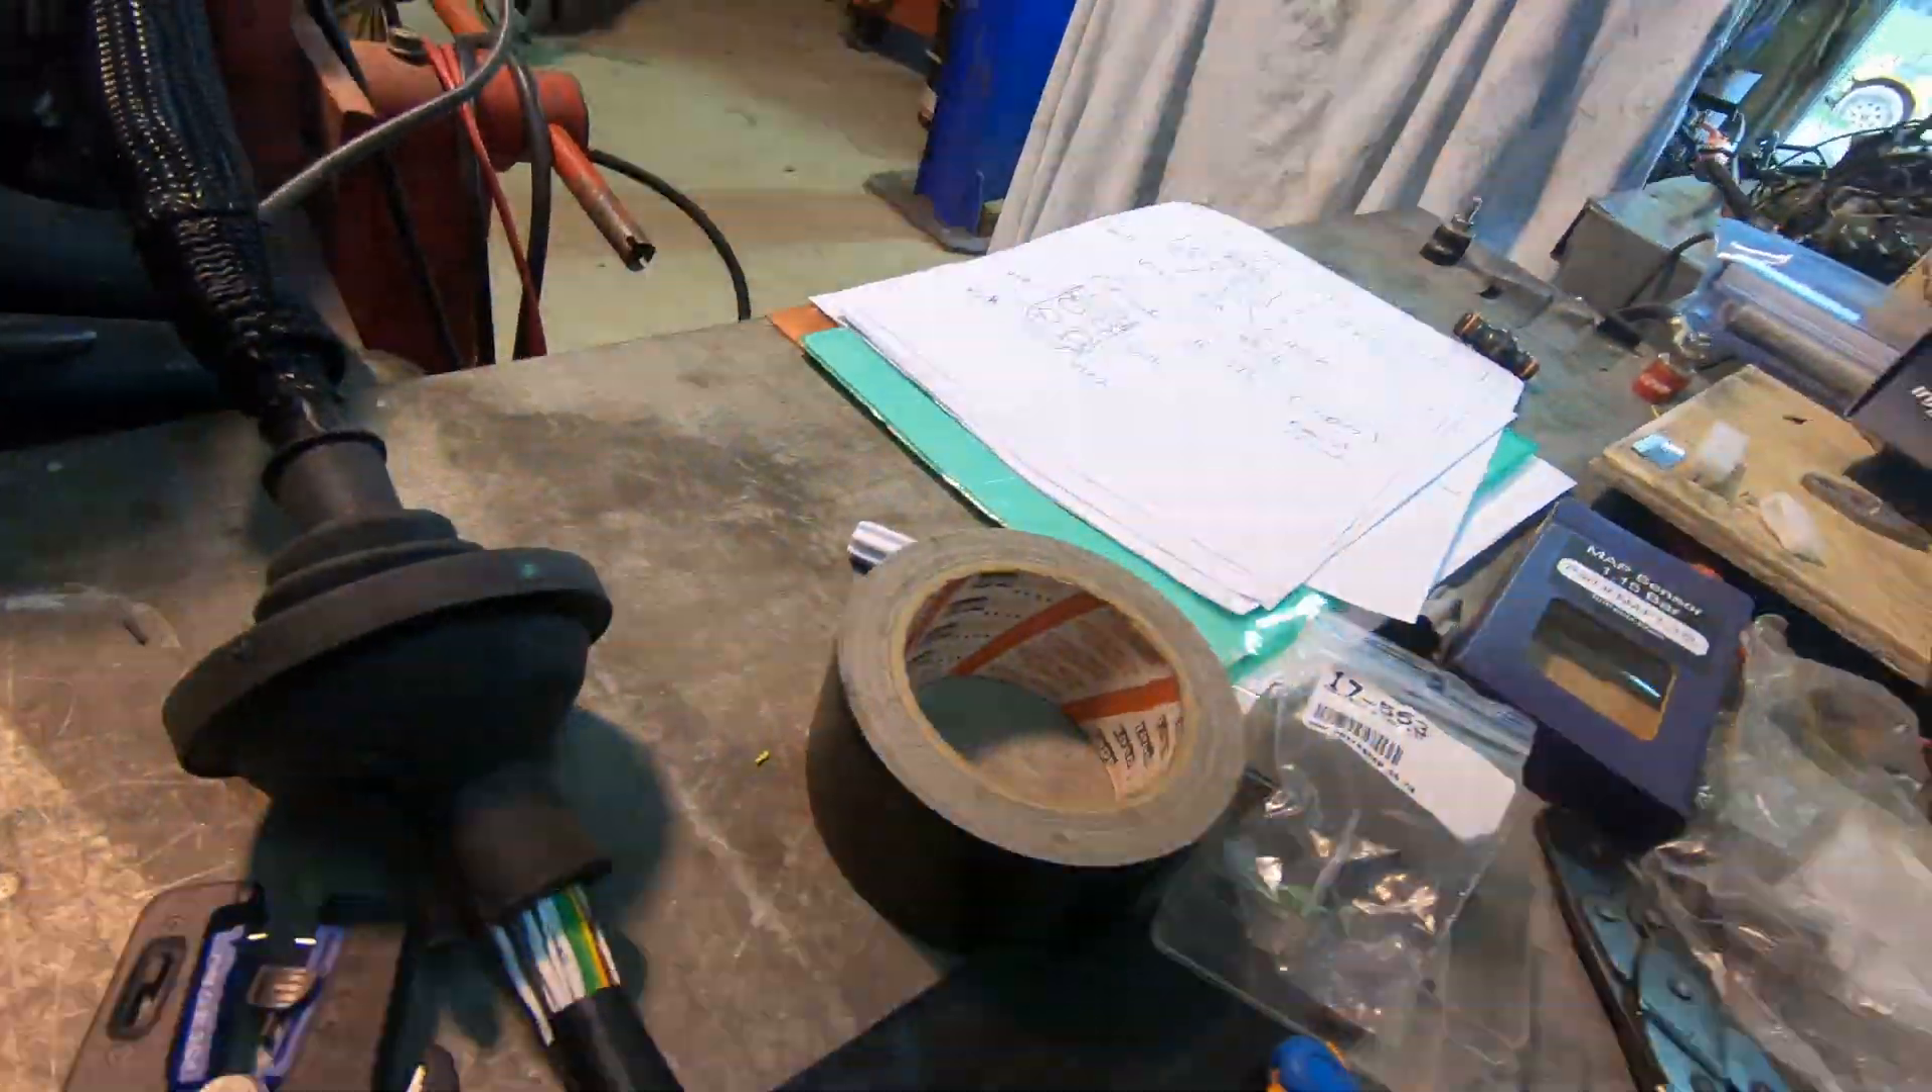I've got my firewall grommet on. Look at that. Isn't that a lovely grommet?